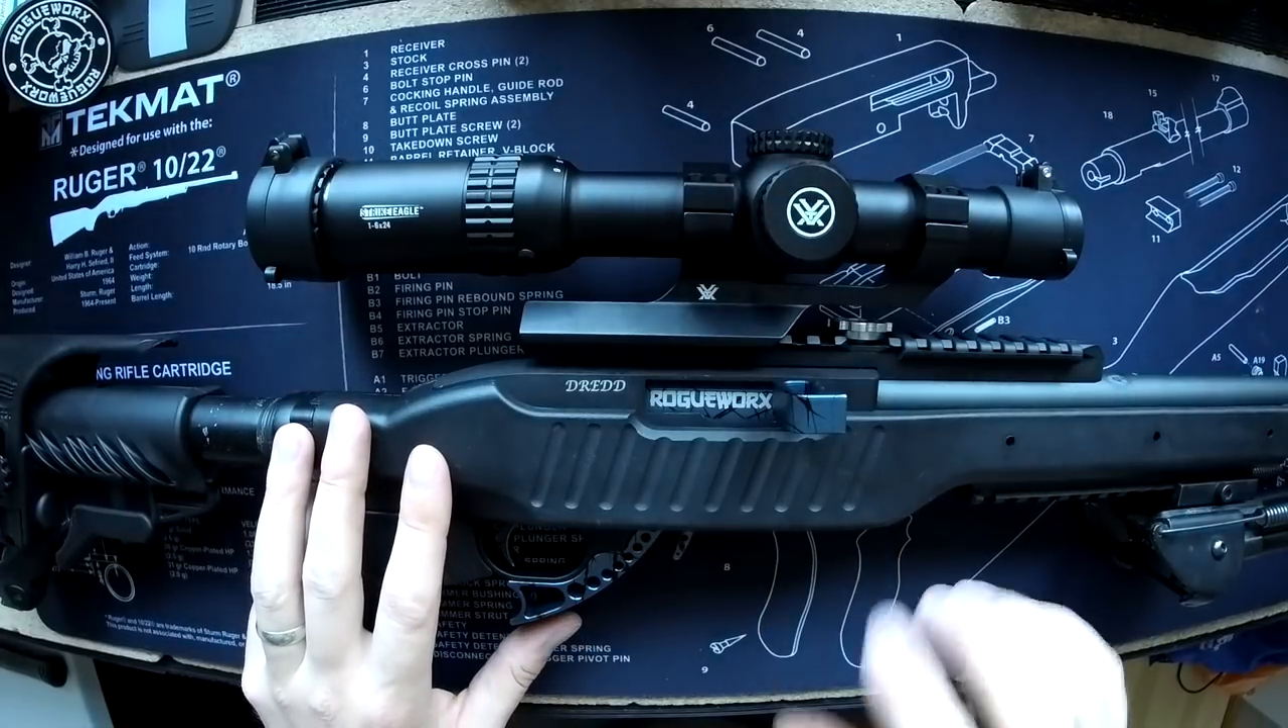Okay so this gun is back together.